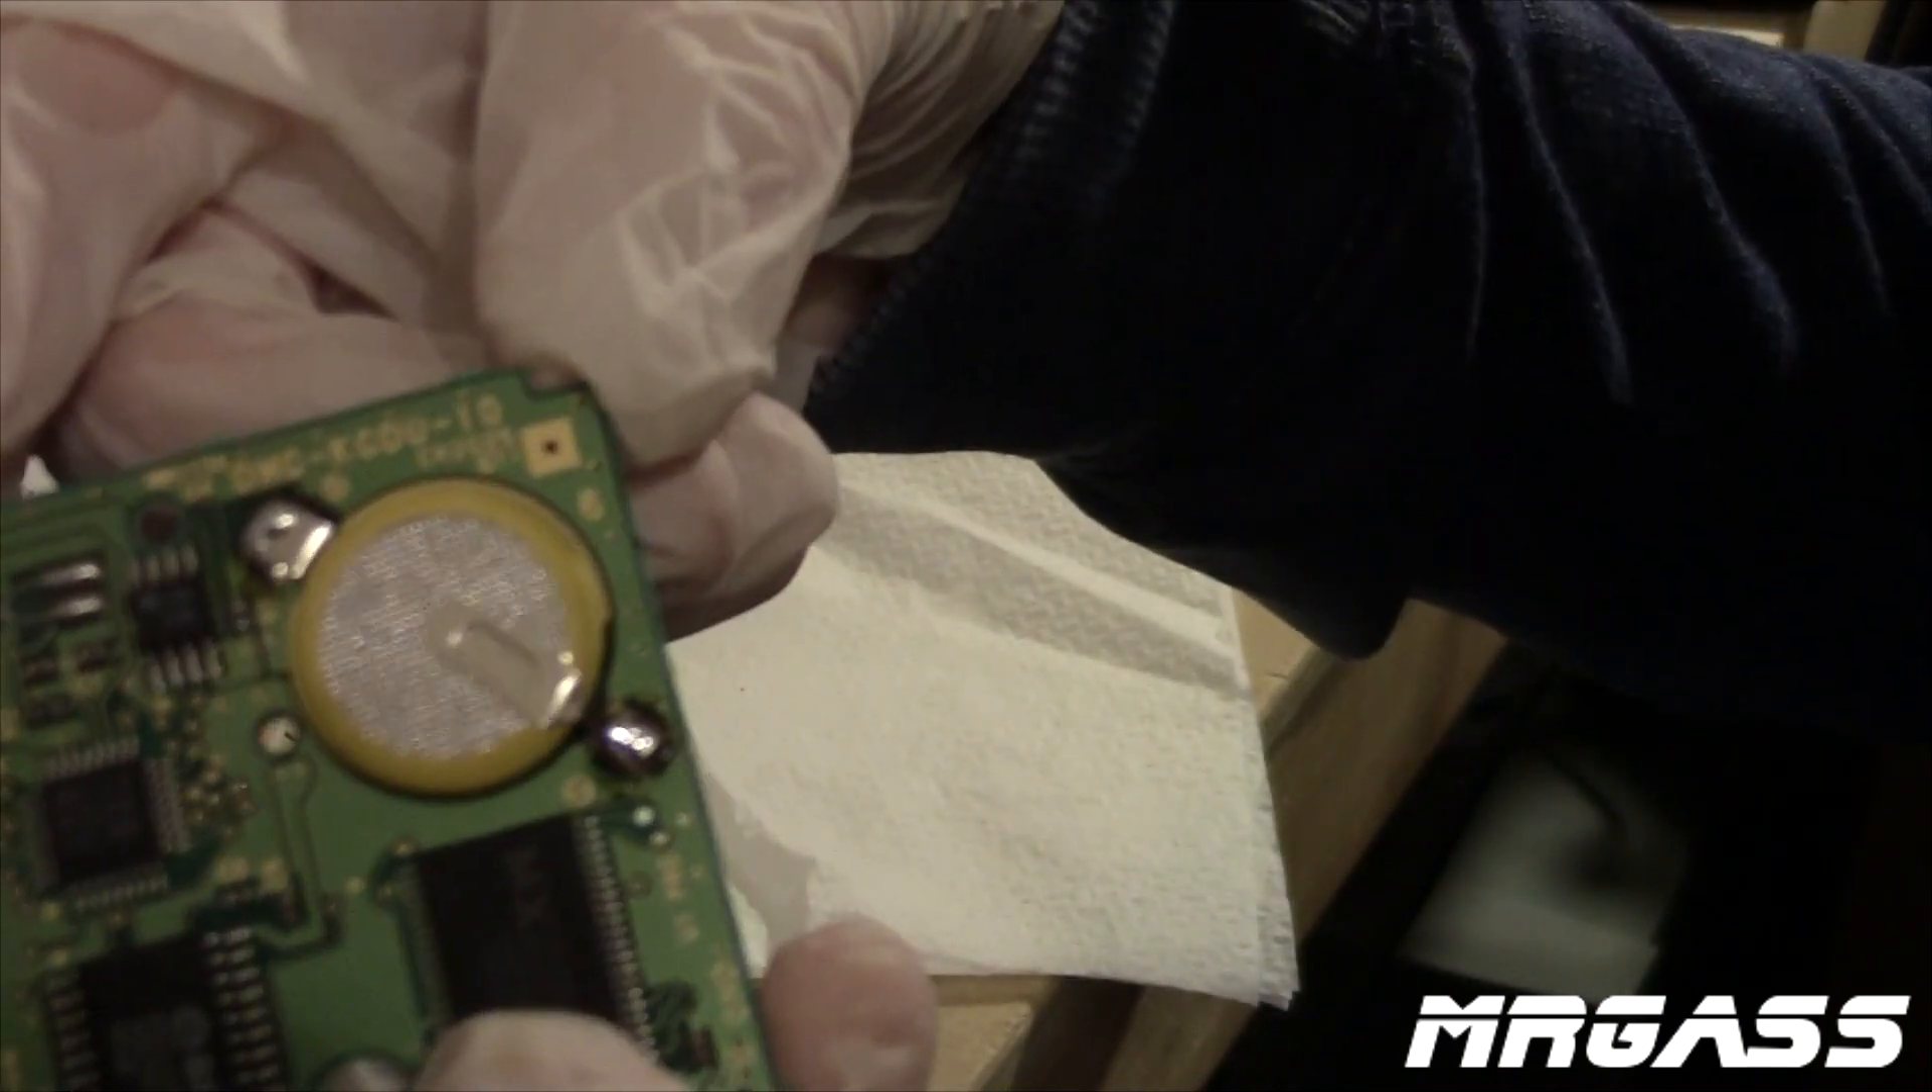Ok perfetto ho saldato la nuova batteria qua.